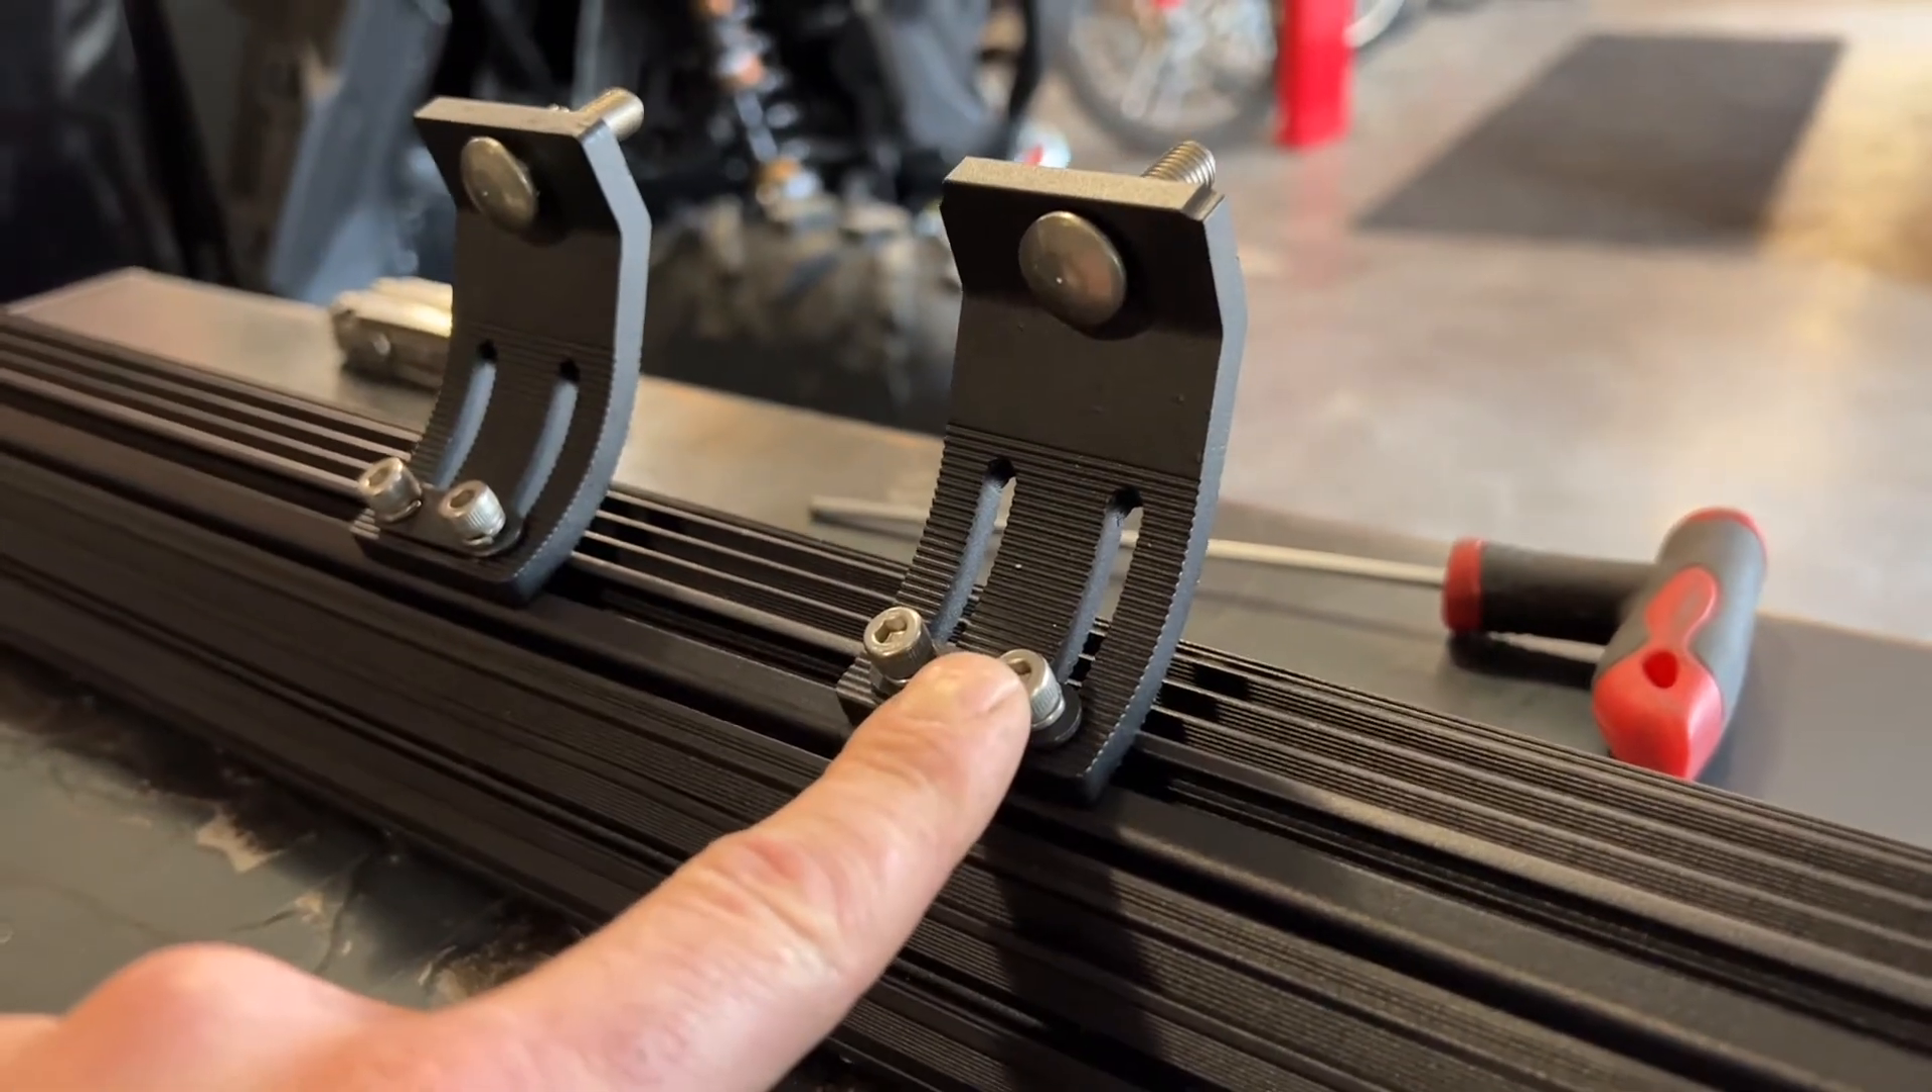Here's the little notch where you drop your nuts in to the rail and here you can see how I have my mount set up with the four mil allen key bolts, the little plate and the mounts.